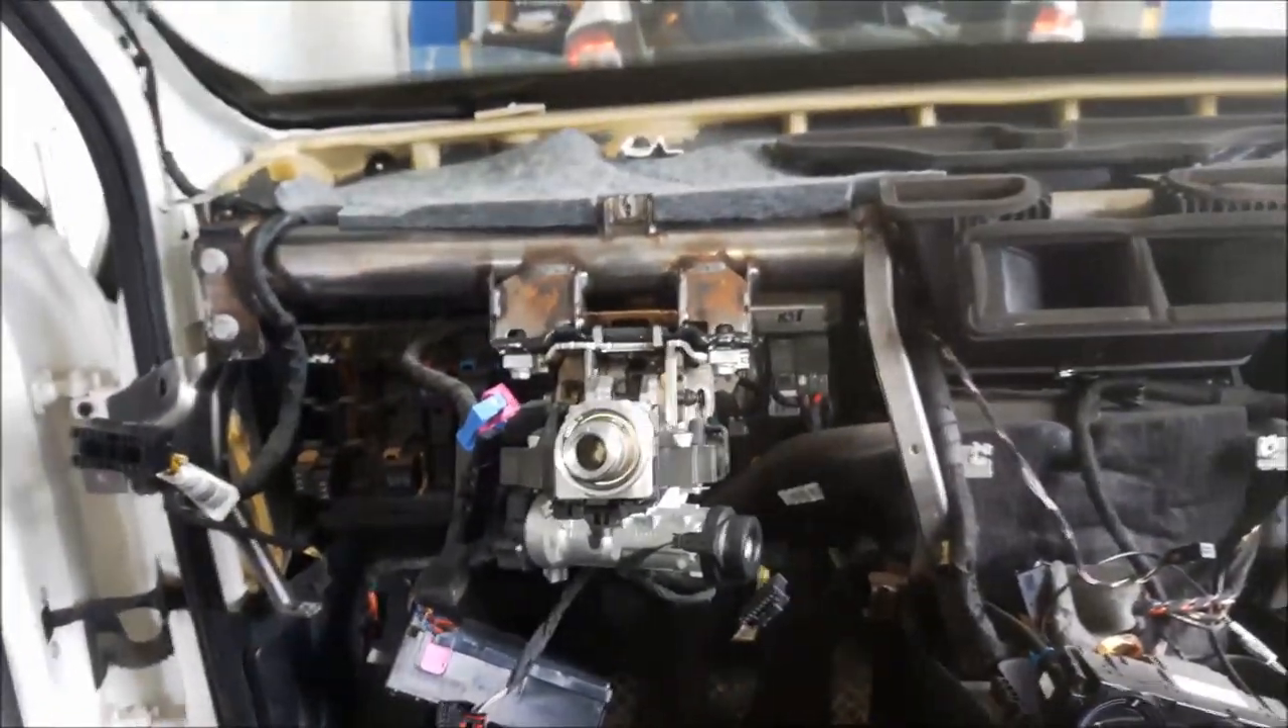Now the dashboard has been removed.